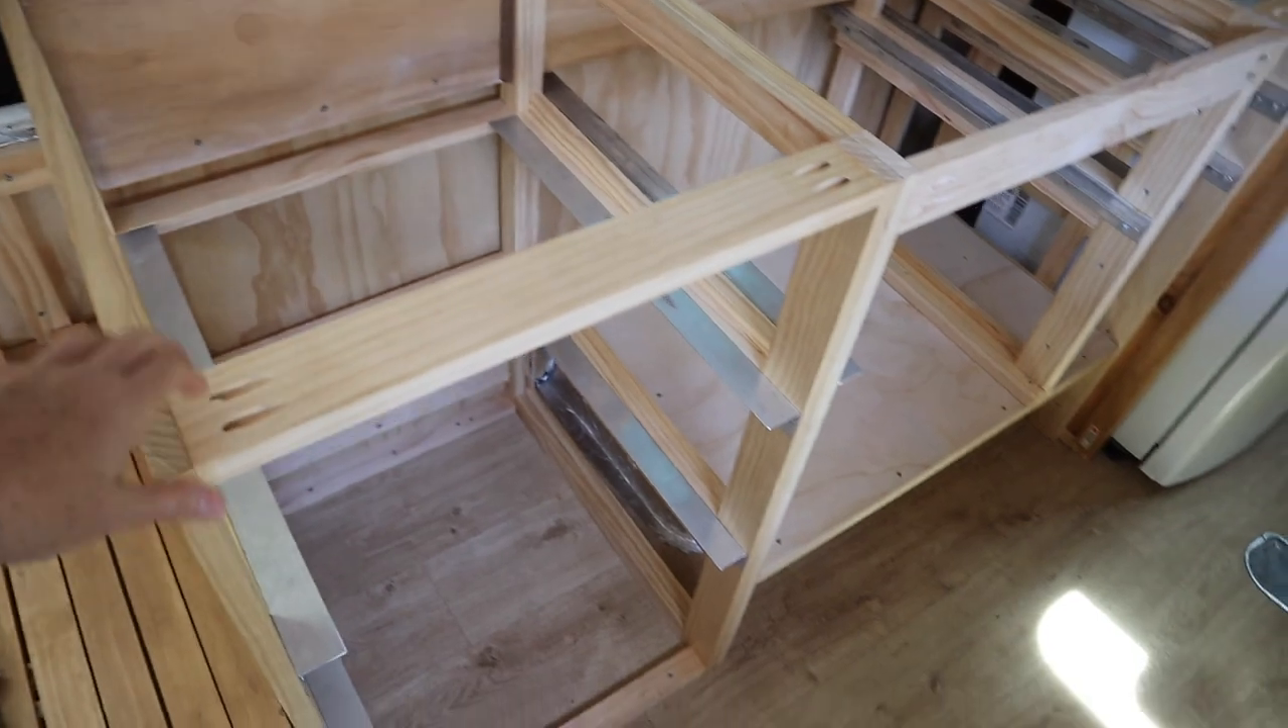Well there it is guys second kitchen cabinet frame is all done.